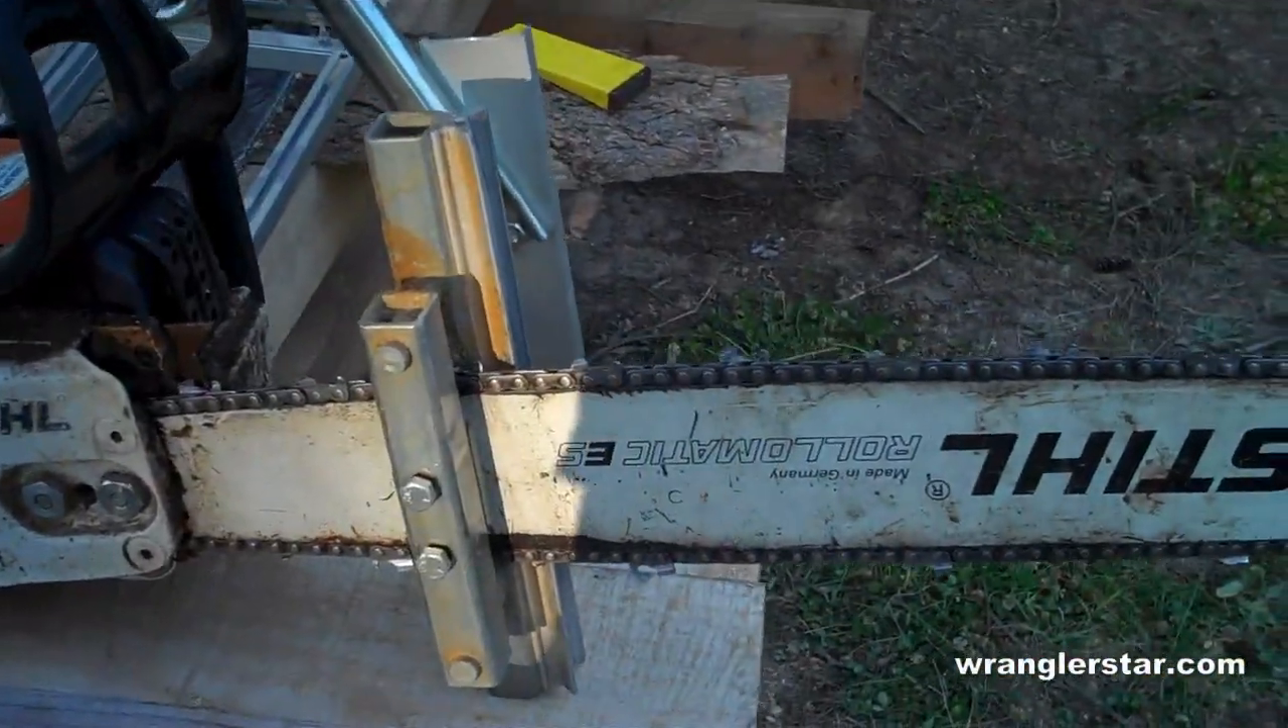So this is the edging attachment right here that I've got clamped onto the saw.